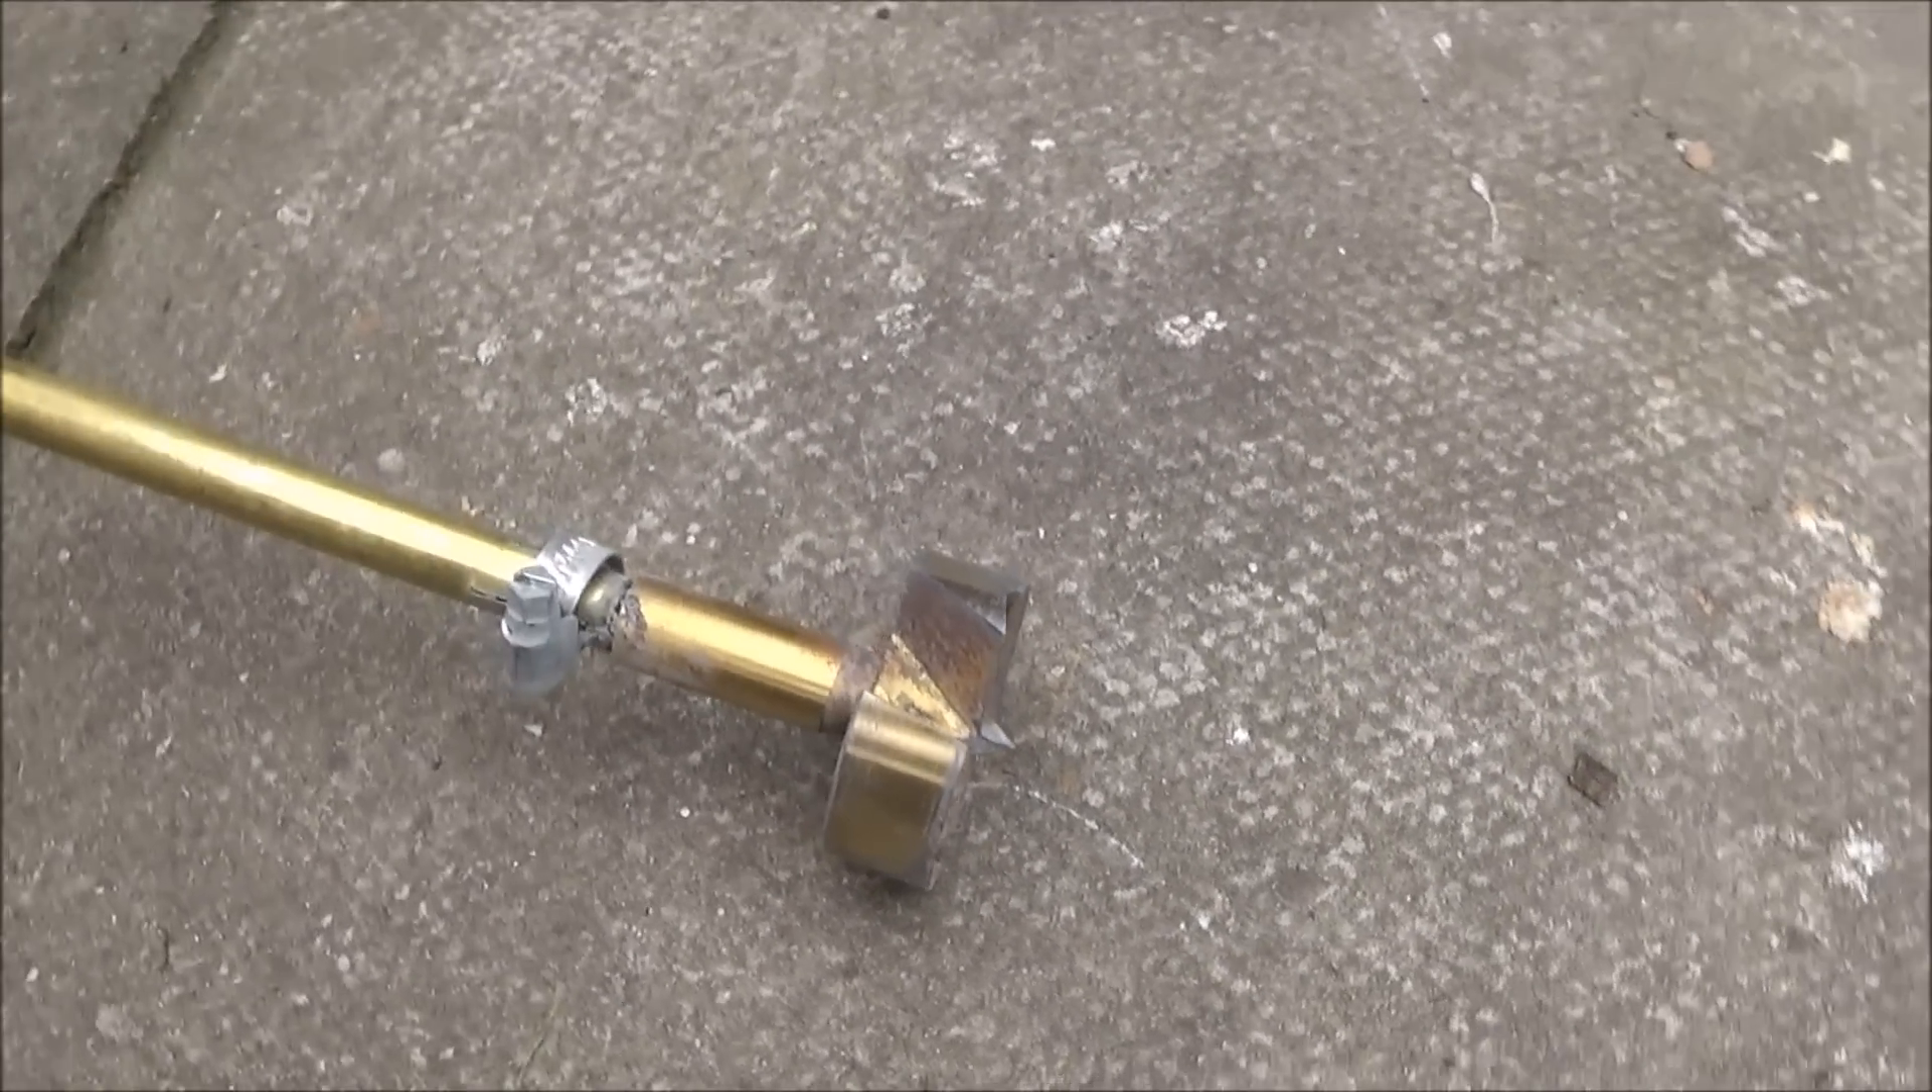The woodwork cutter a two inch cutter has been pushed up in the tube and is held in place with a jubilee clip.